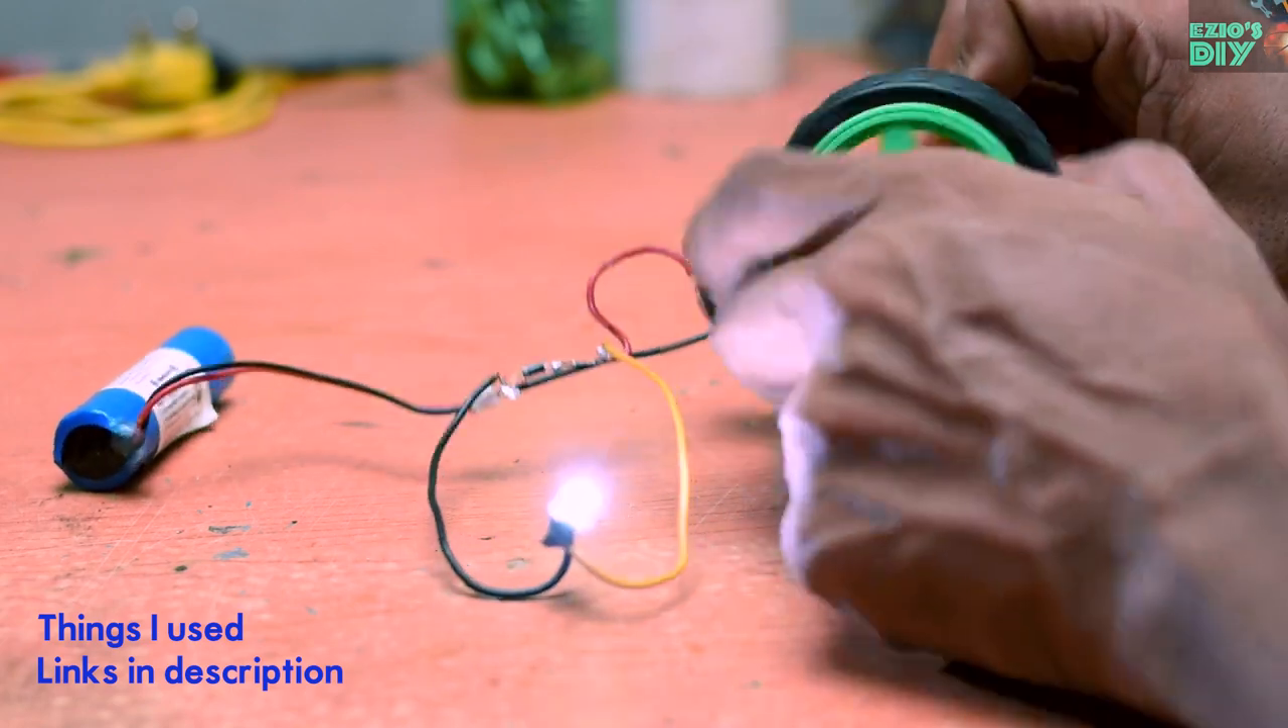मैंने इस सरकीट पे एक LED भी कनेक्ट कर लिया है।